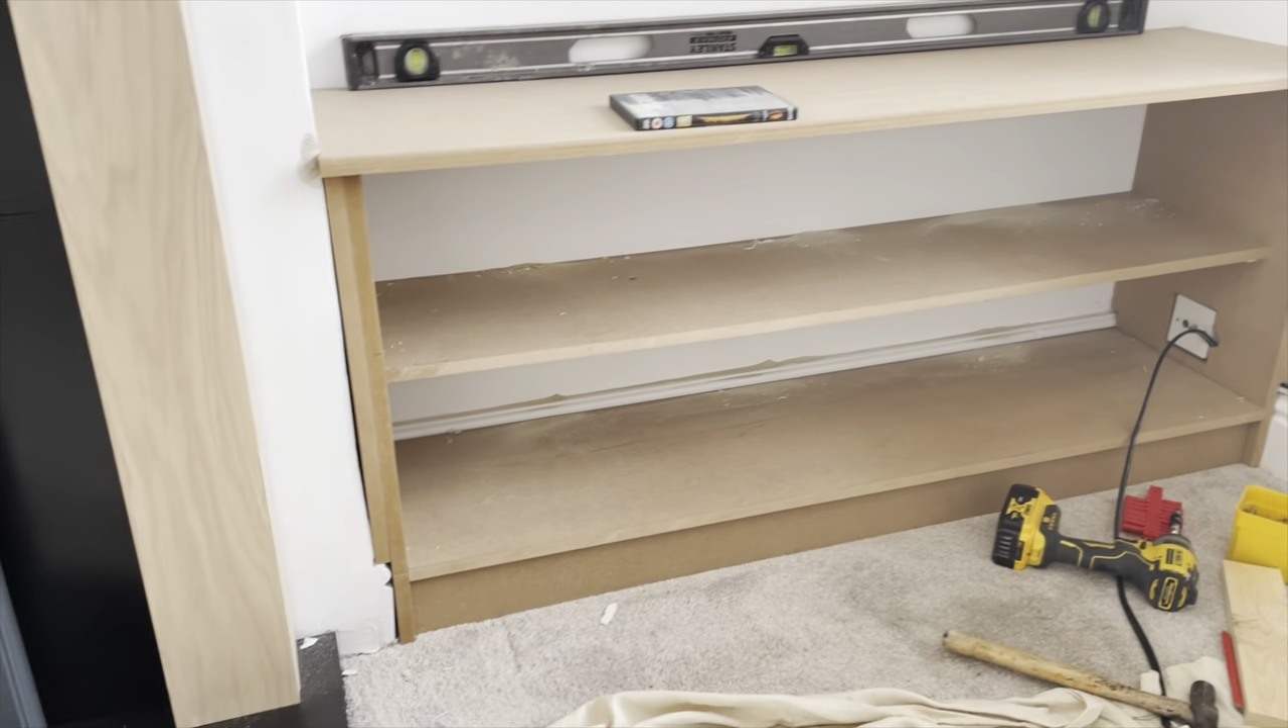We have the base, the base unit or the cupboard unit at the bottom of the TV unit so we've got the carcass essentially fitted and built in so we carry on now.